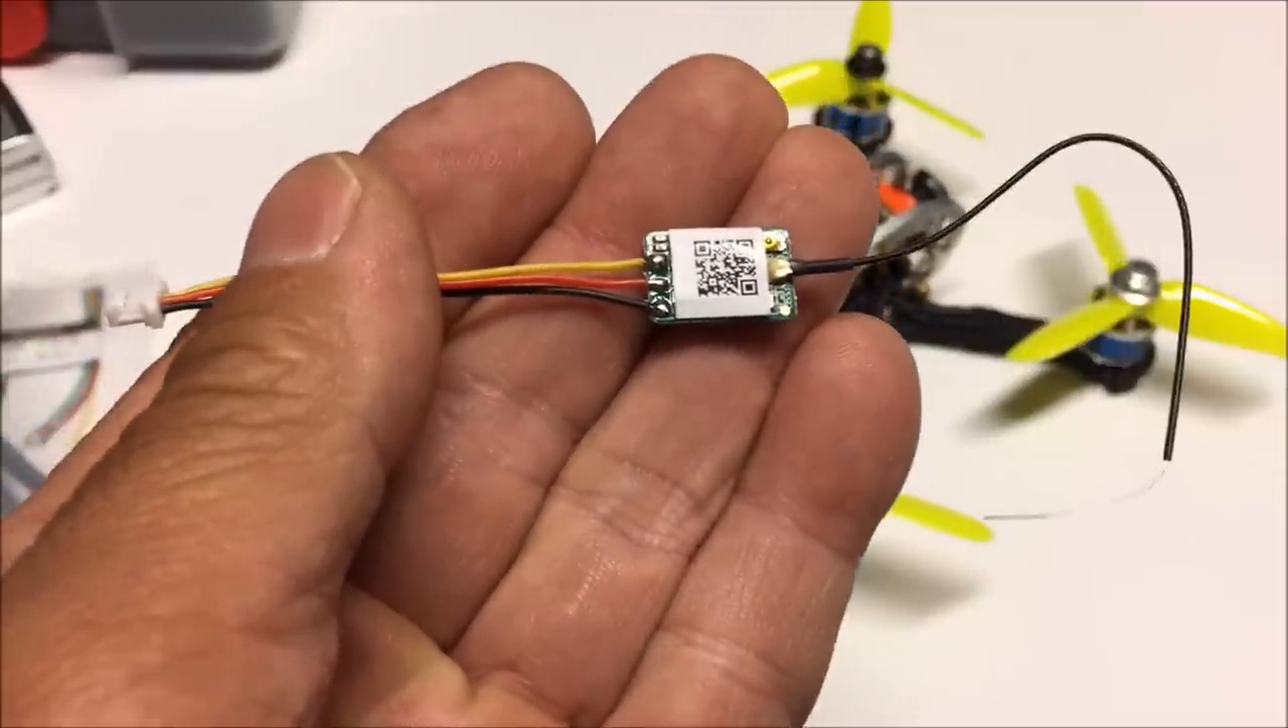All right so here is the xm receiver already soldered onto the wiring harness that came with the quadcopter.